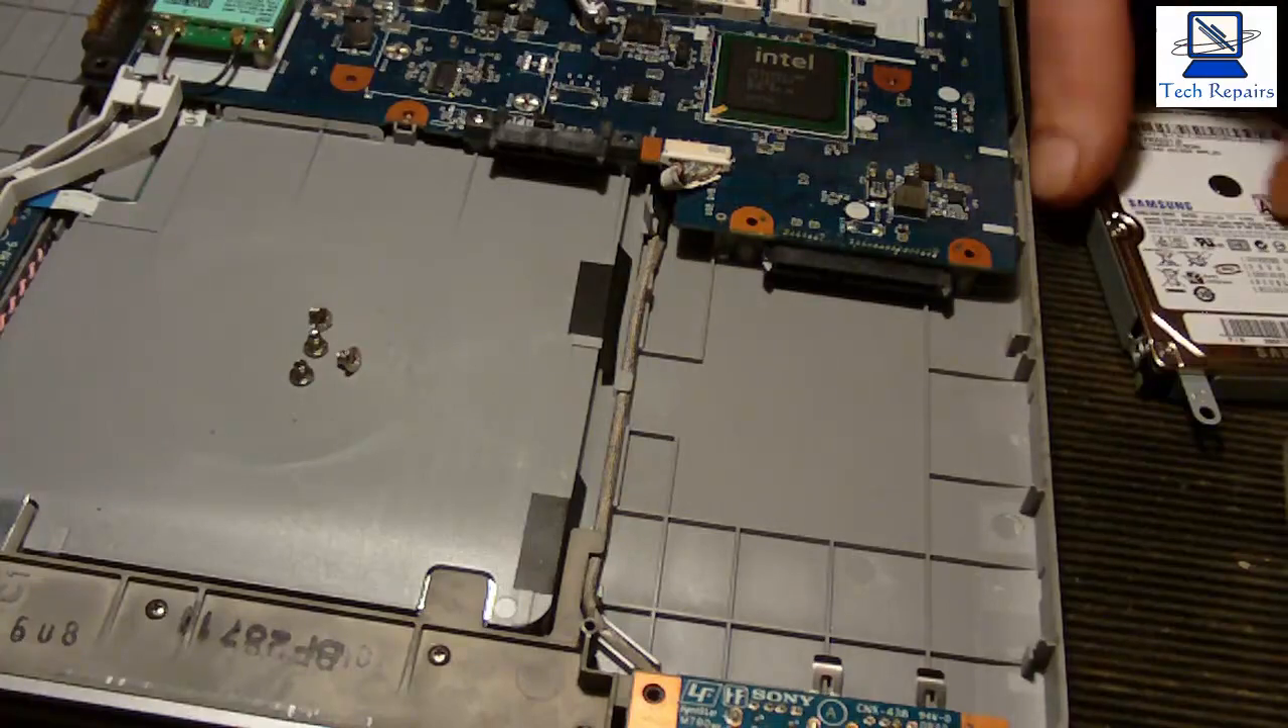So we've removed the four screws.